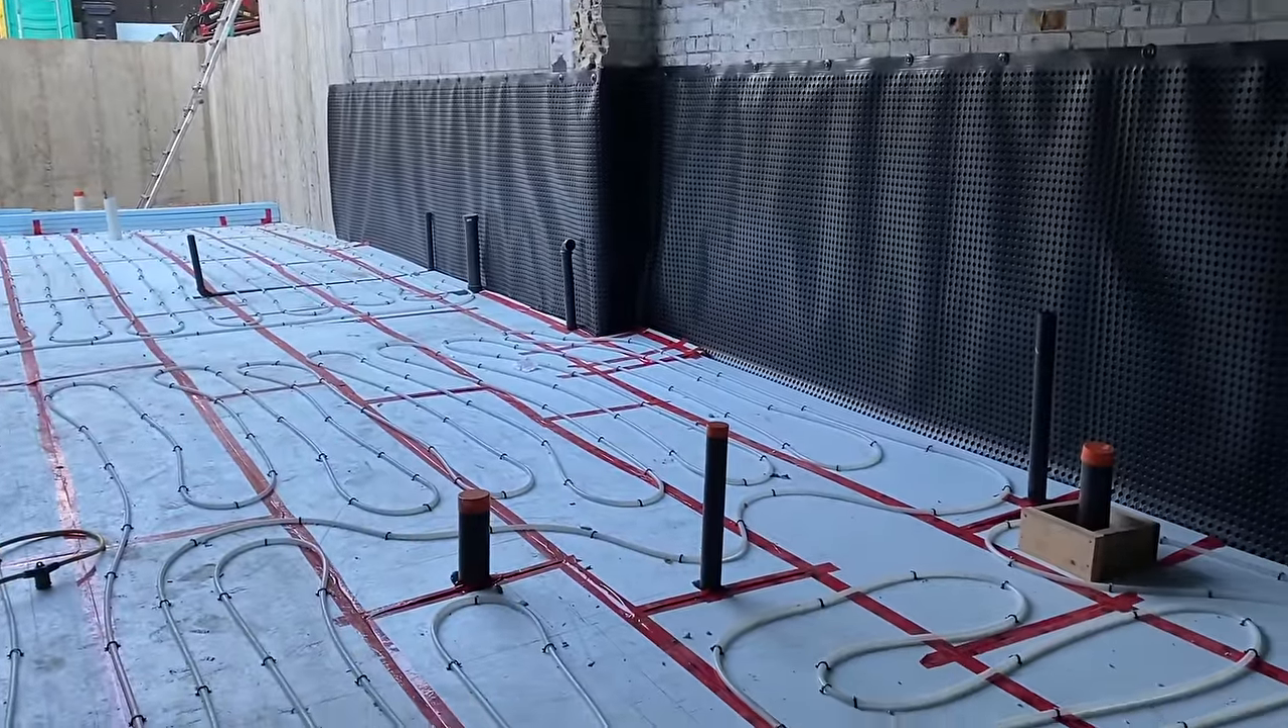So as you can see the radiant floor pipes have been laid down on the two inches of rigid foam insulation and those radiant floor pipes go all the way out and around.